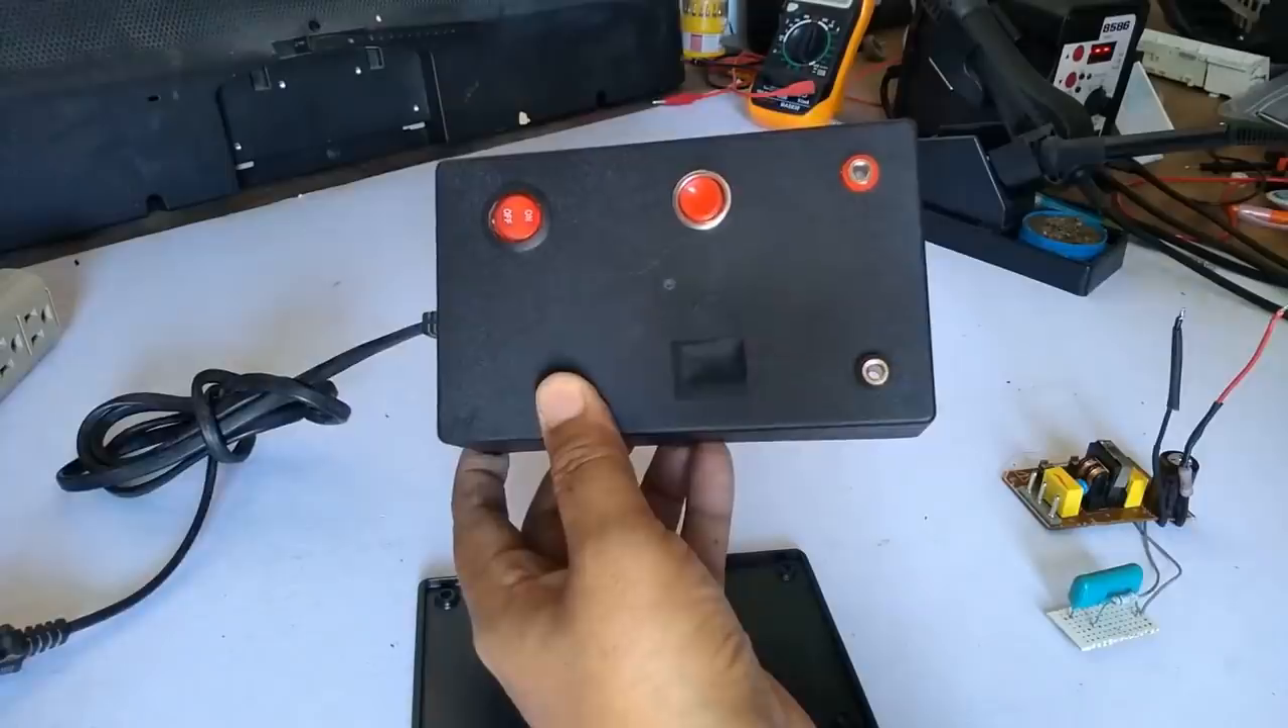Aquí ya está instalado el apagador, el interruptor y las entradas para las puntas del multímetro.